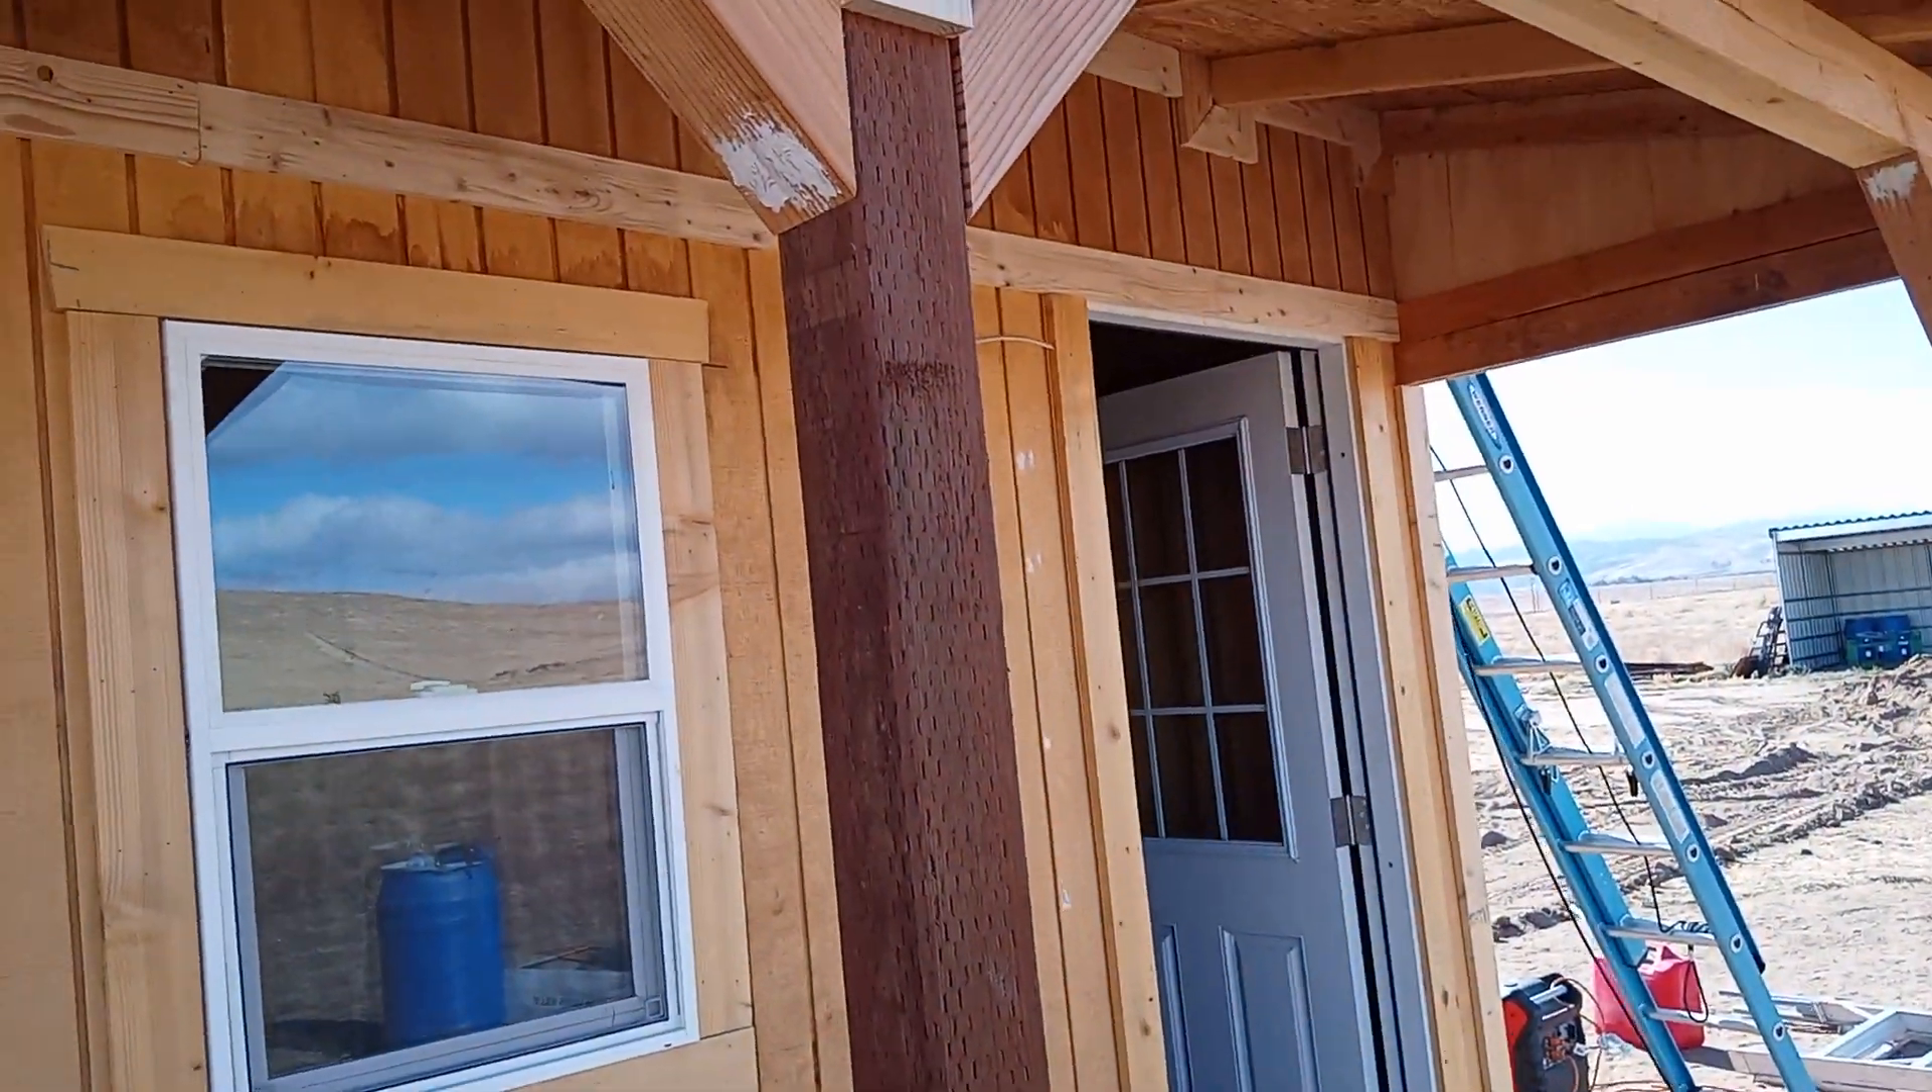We've got all the window trims in, all the door trim.